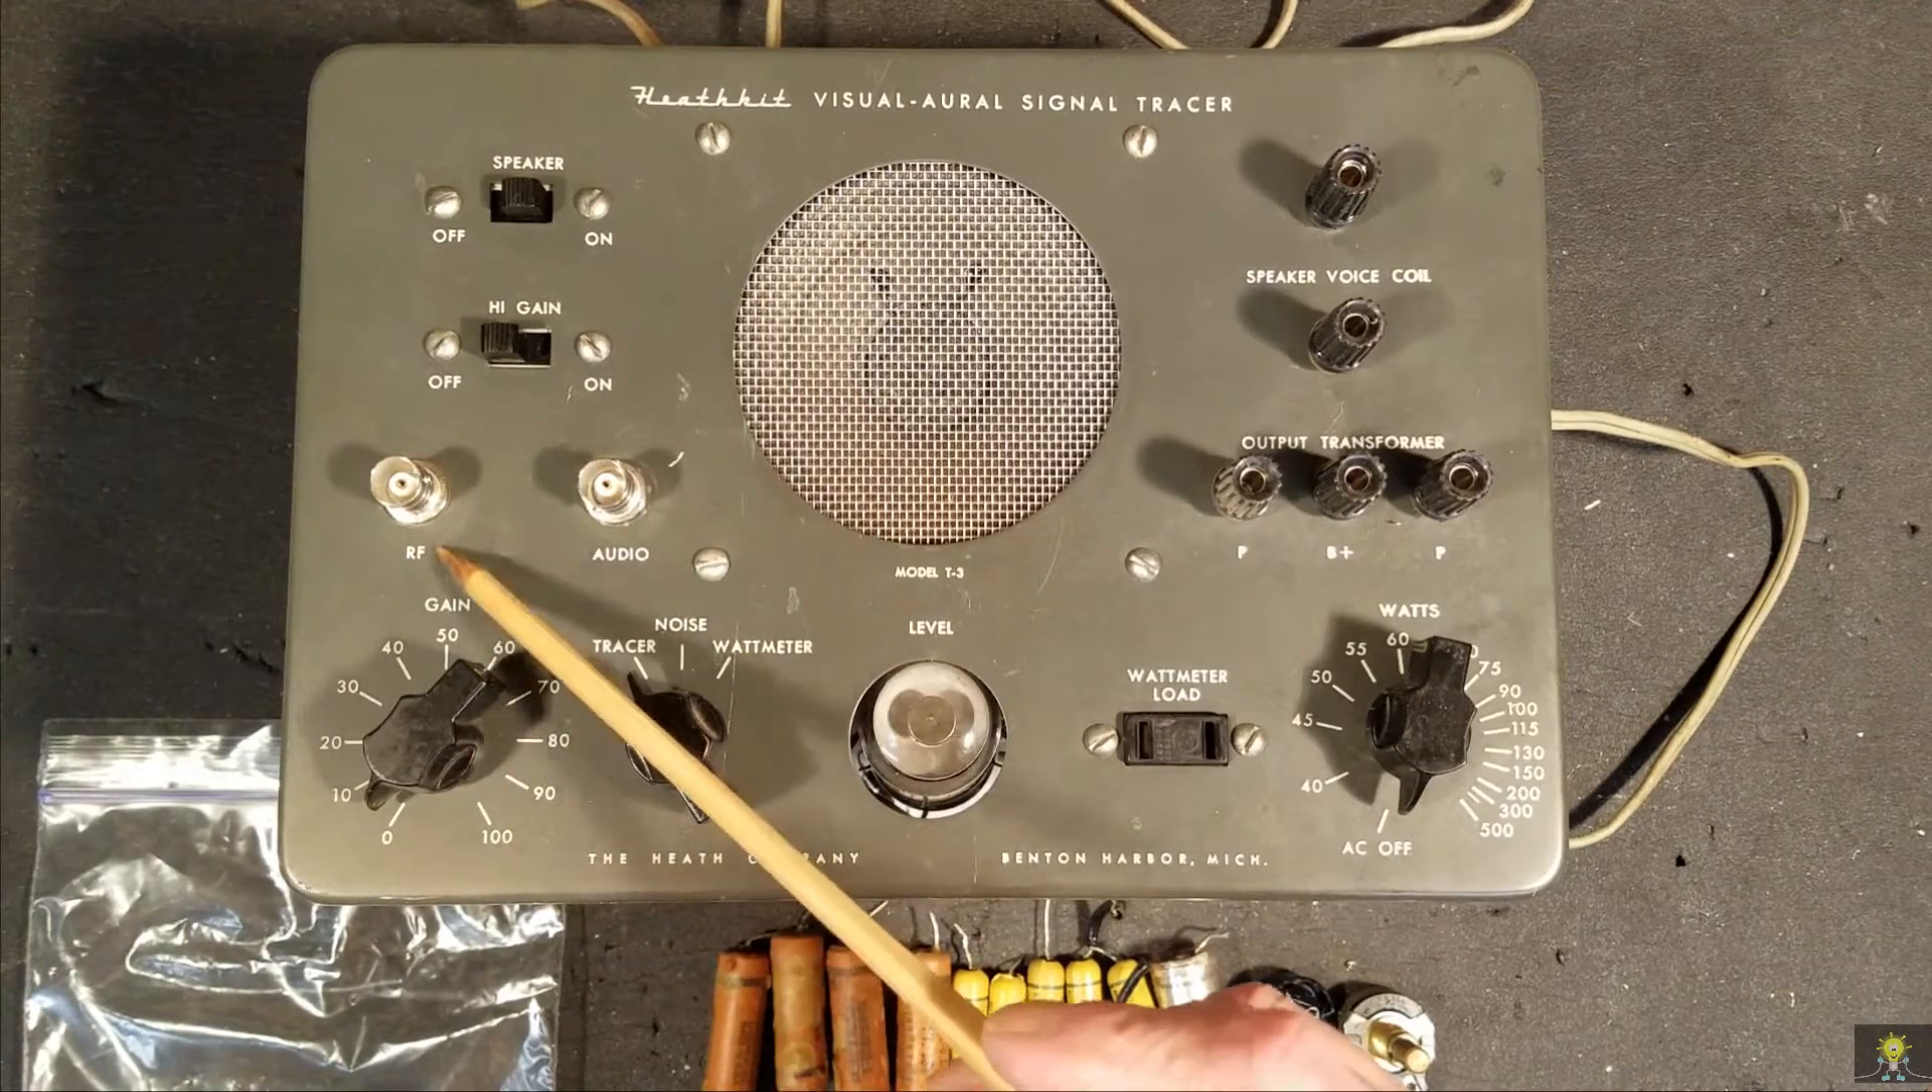Well, I've got the B and C connectors on the front, replacing the old connectors.